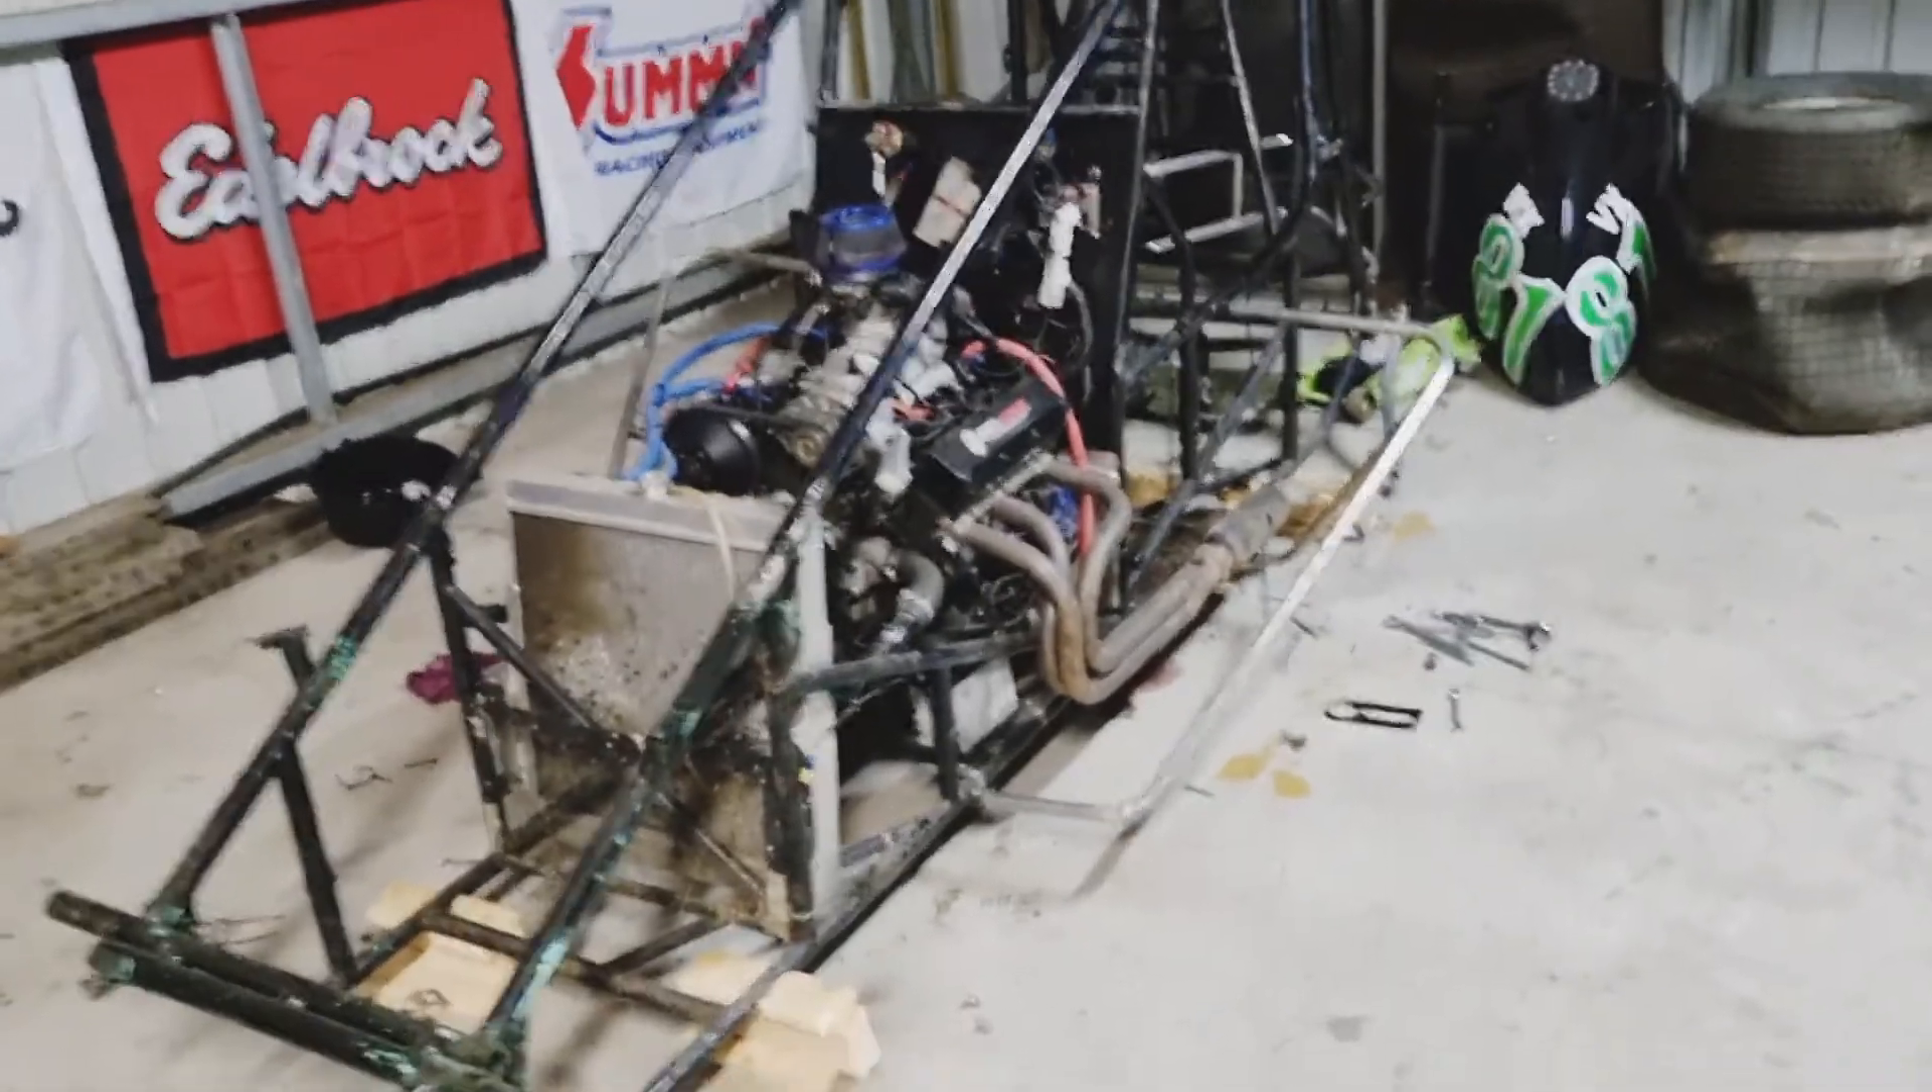You have pretty much stripped the old VX81 down to skin and bones still got the motor and radiator and a few other nerf bars and torsion arms to come out.